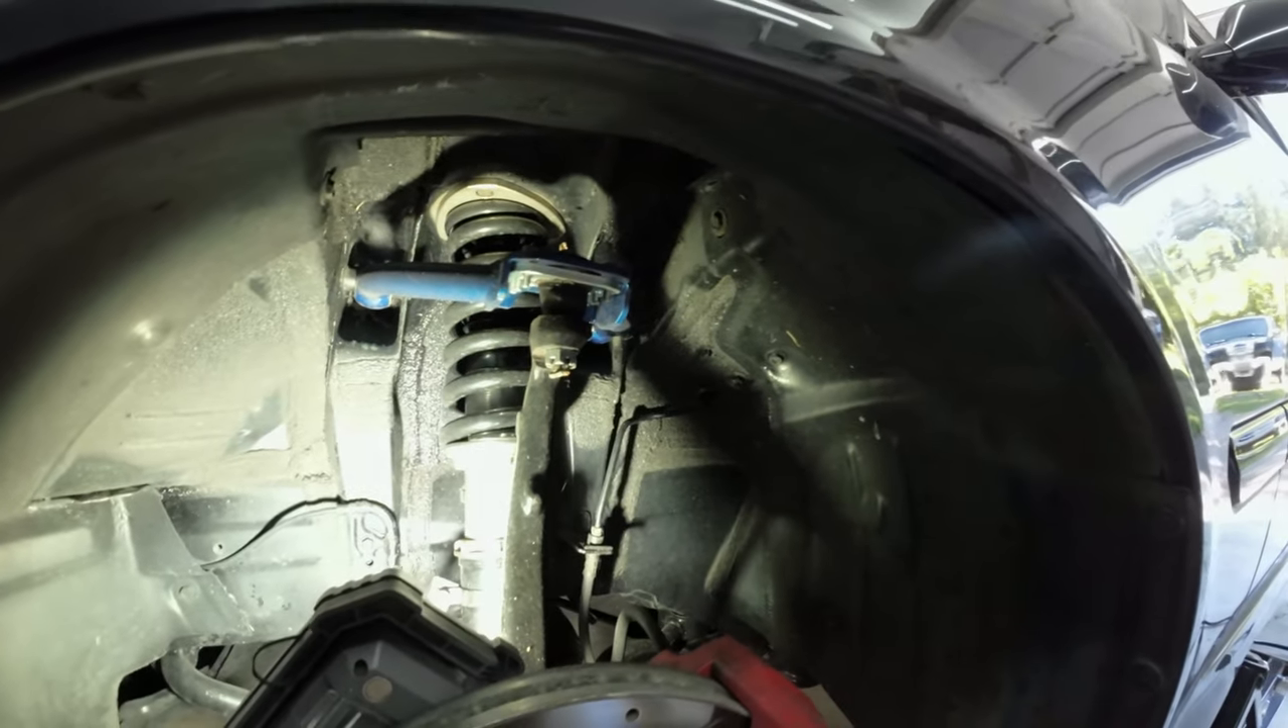We have the Cusco front upper control arms already installed and we've done a video on how to install these and the way you take them out, it's going to be pretty freaking easy.